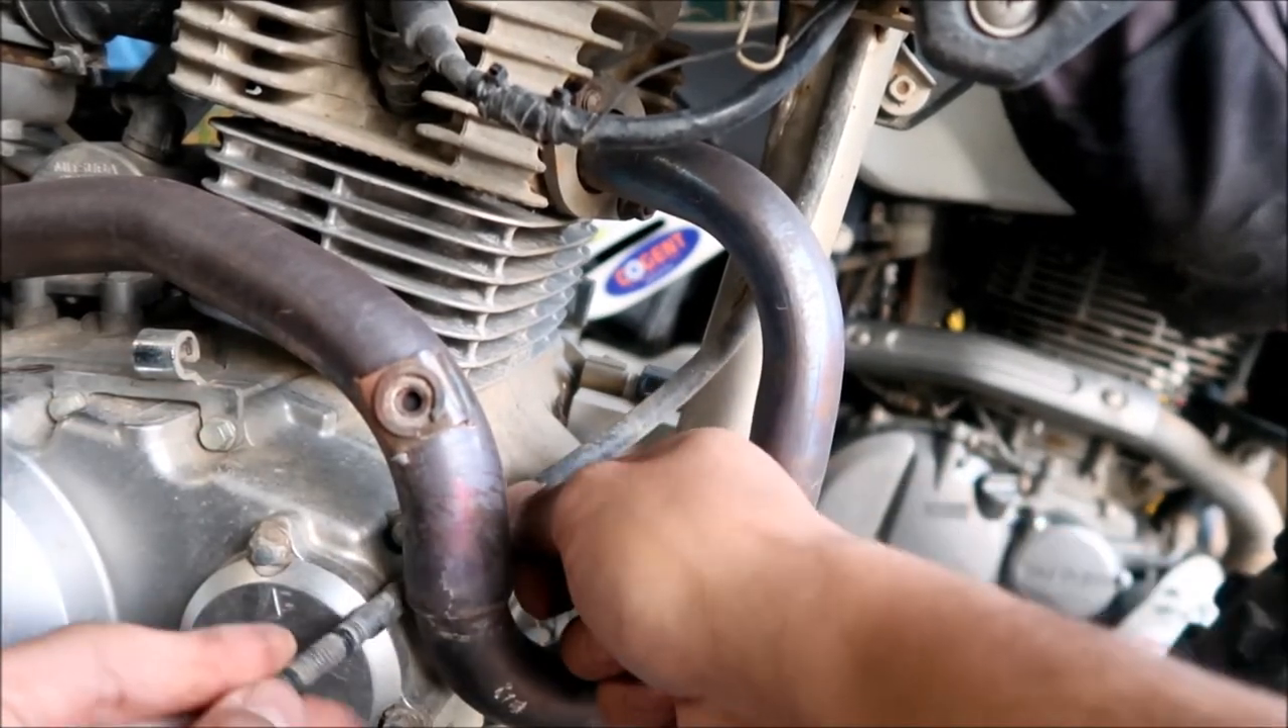That damn exhaust is in the way again isn't it.